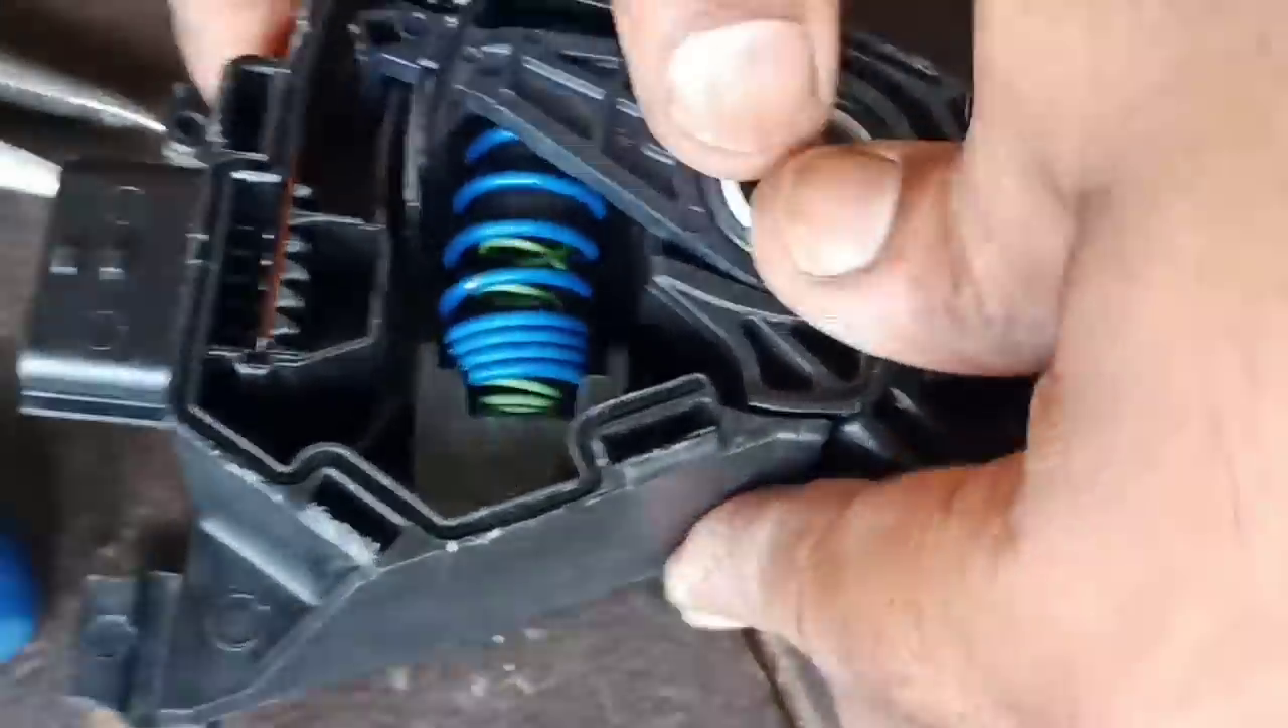तो स्प्रिंग तो हमने लगा दिया।